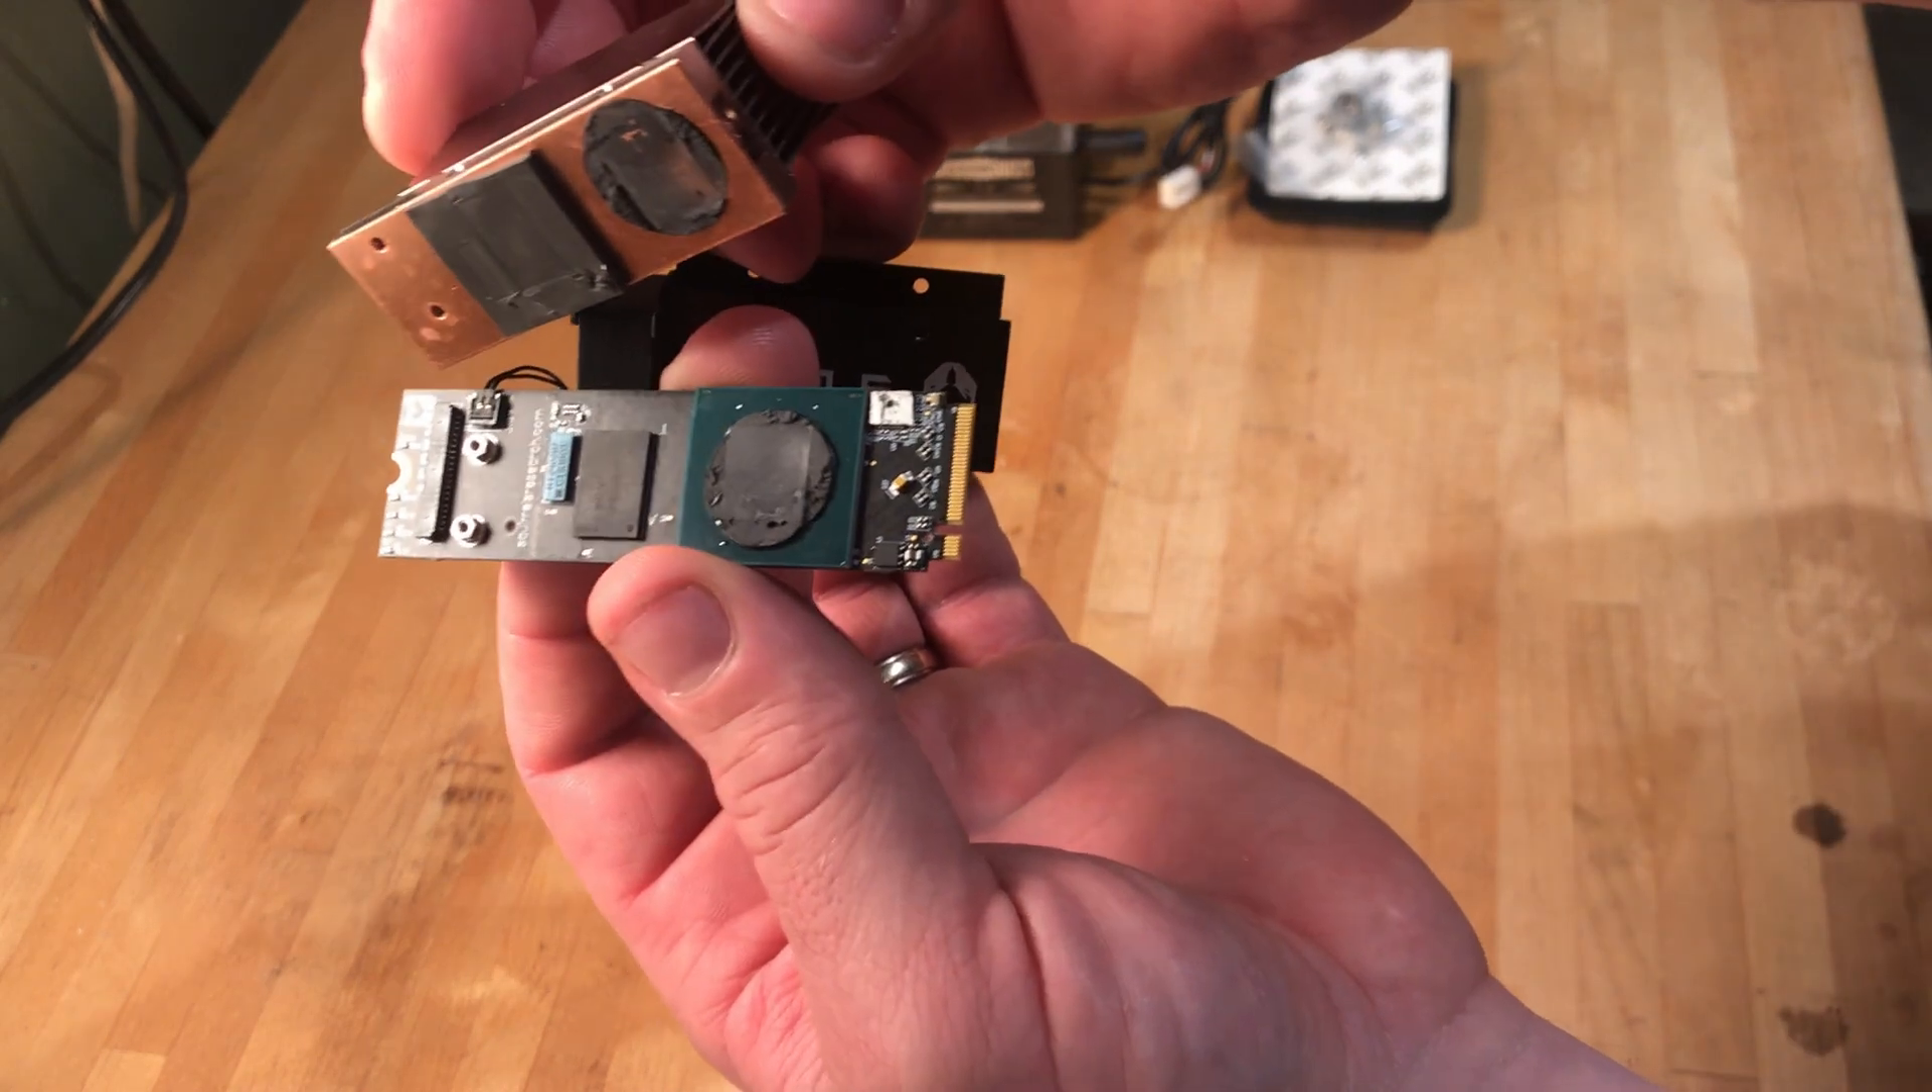So, as you can see, we have the copper heat sink and such off of the actual FPGA.